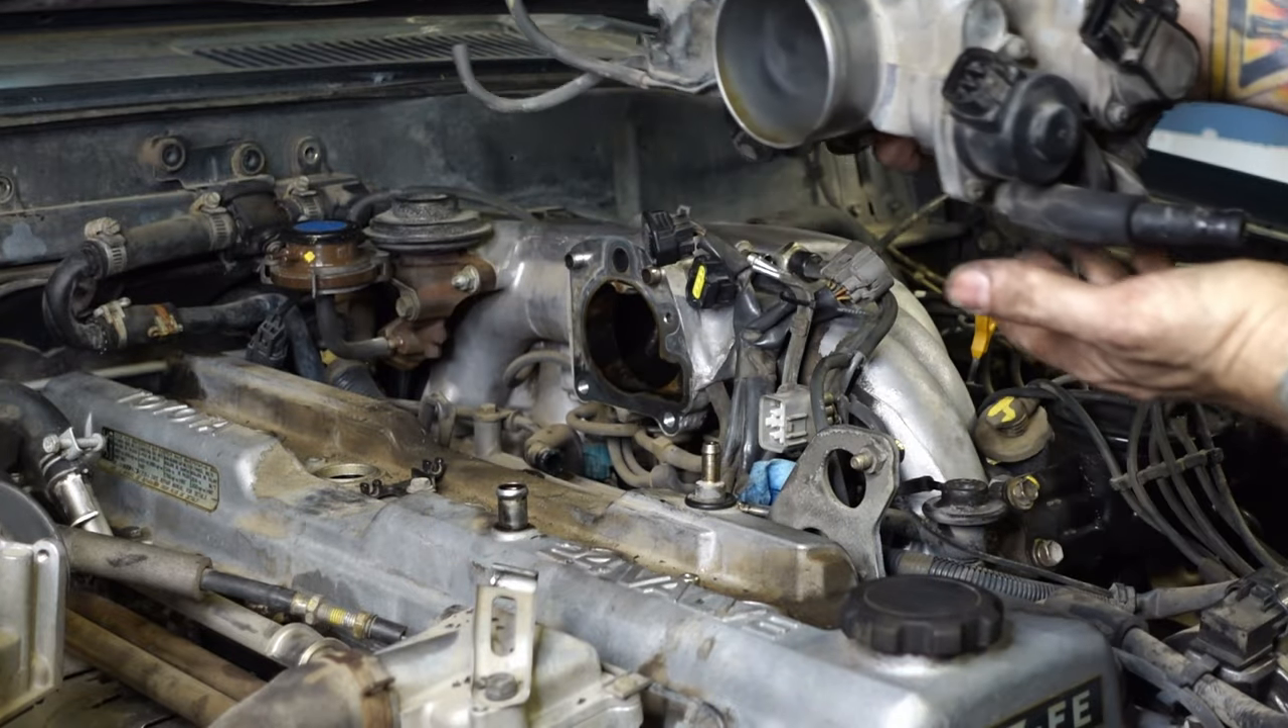And there it is. We've got the throttle body off.